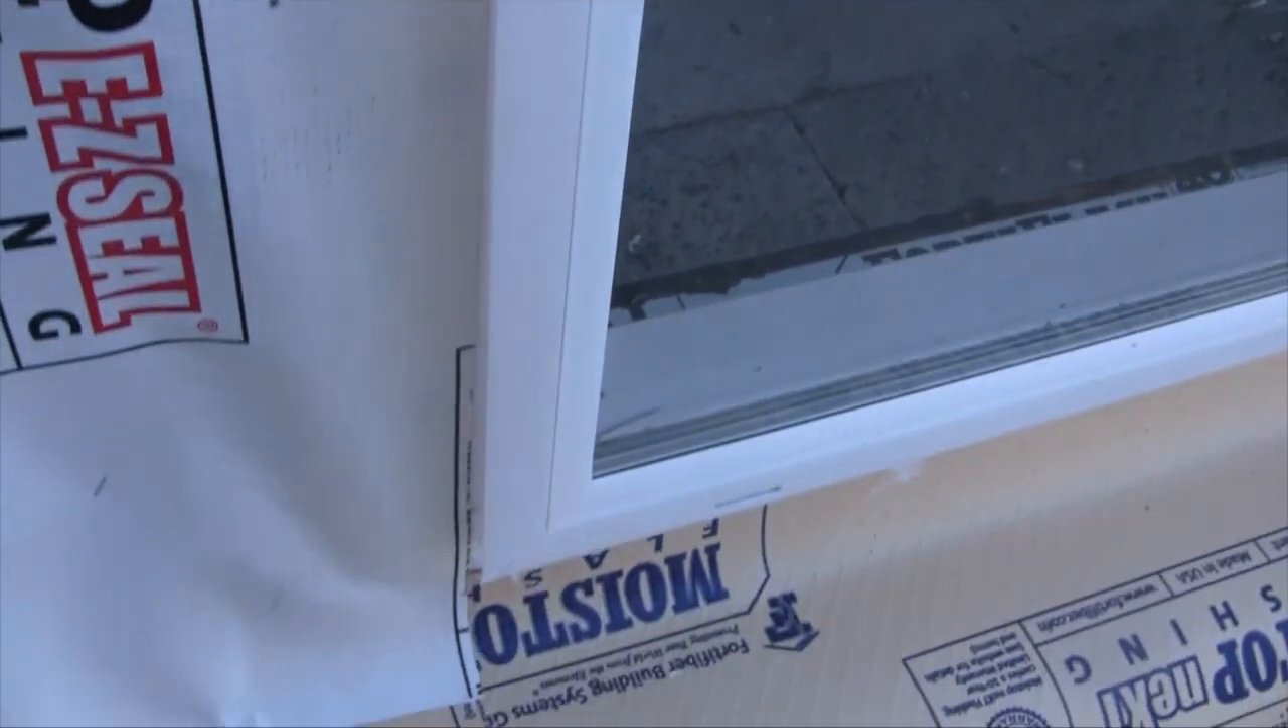Notice the easy seal is all the way up to the frame of the window. And we don't have any wrinkles.